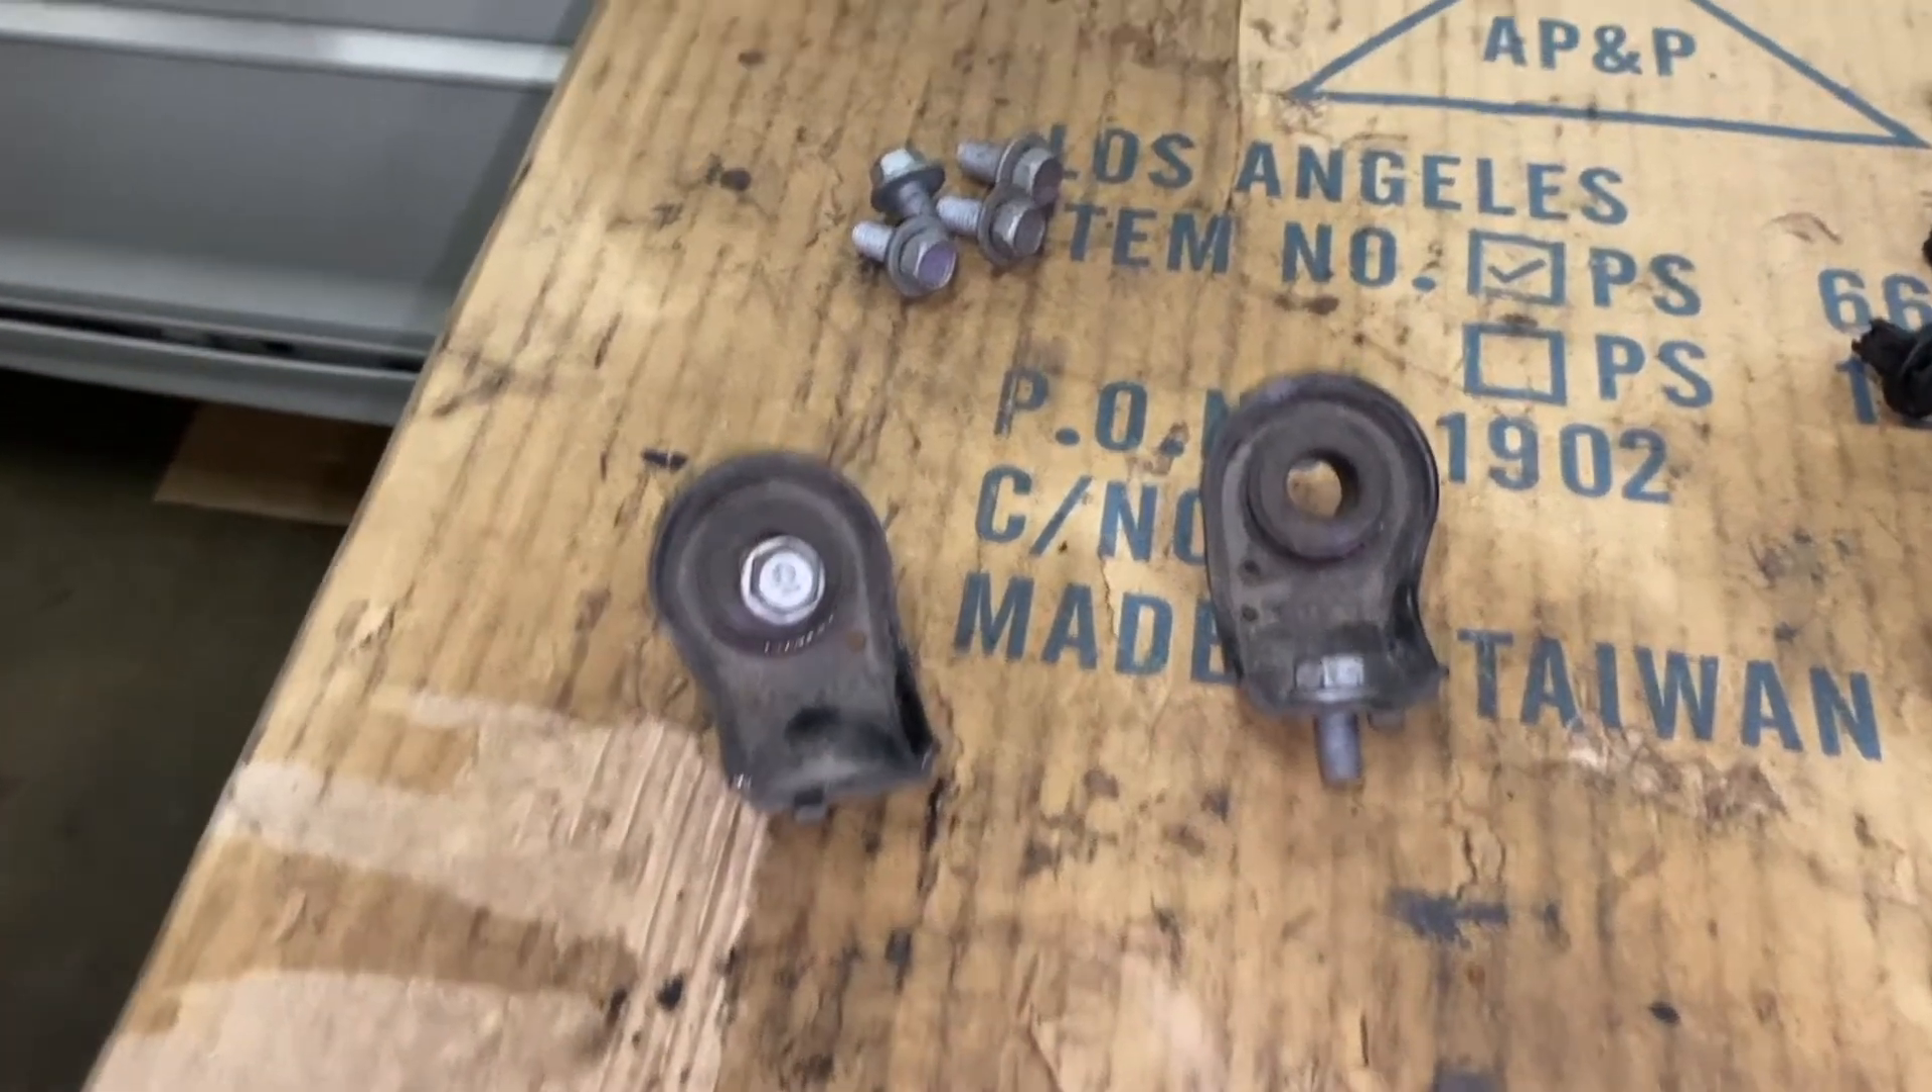Okay i got the radiator brackets off.